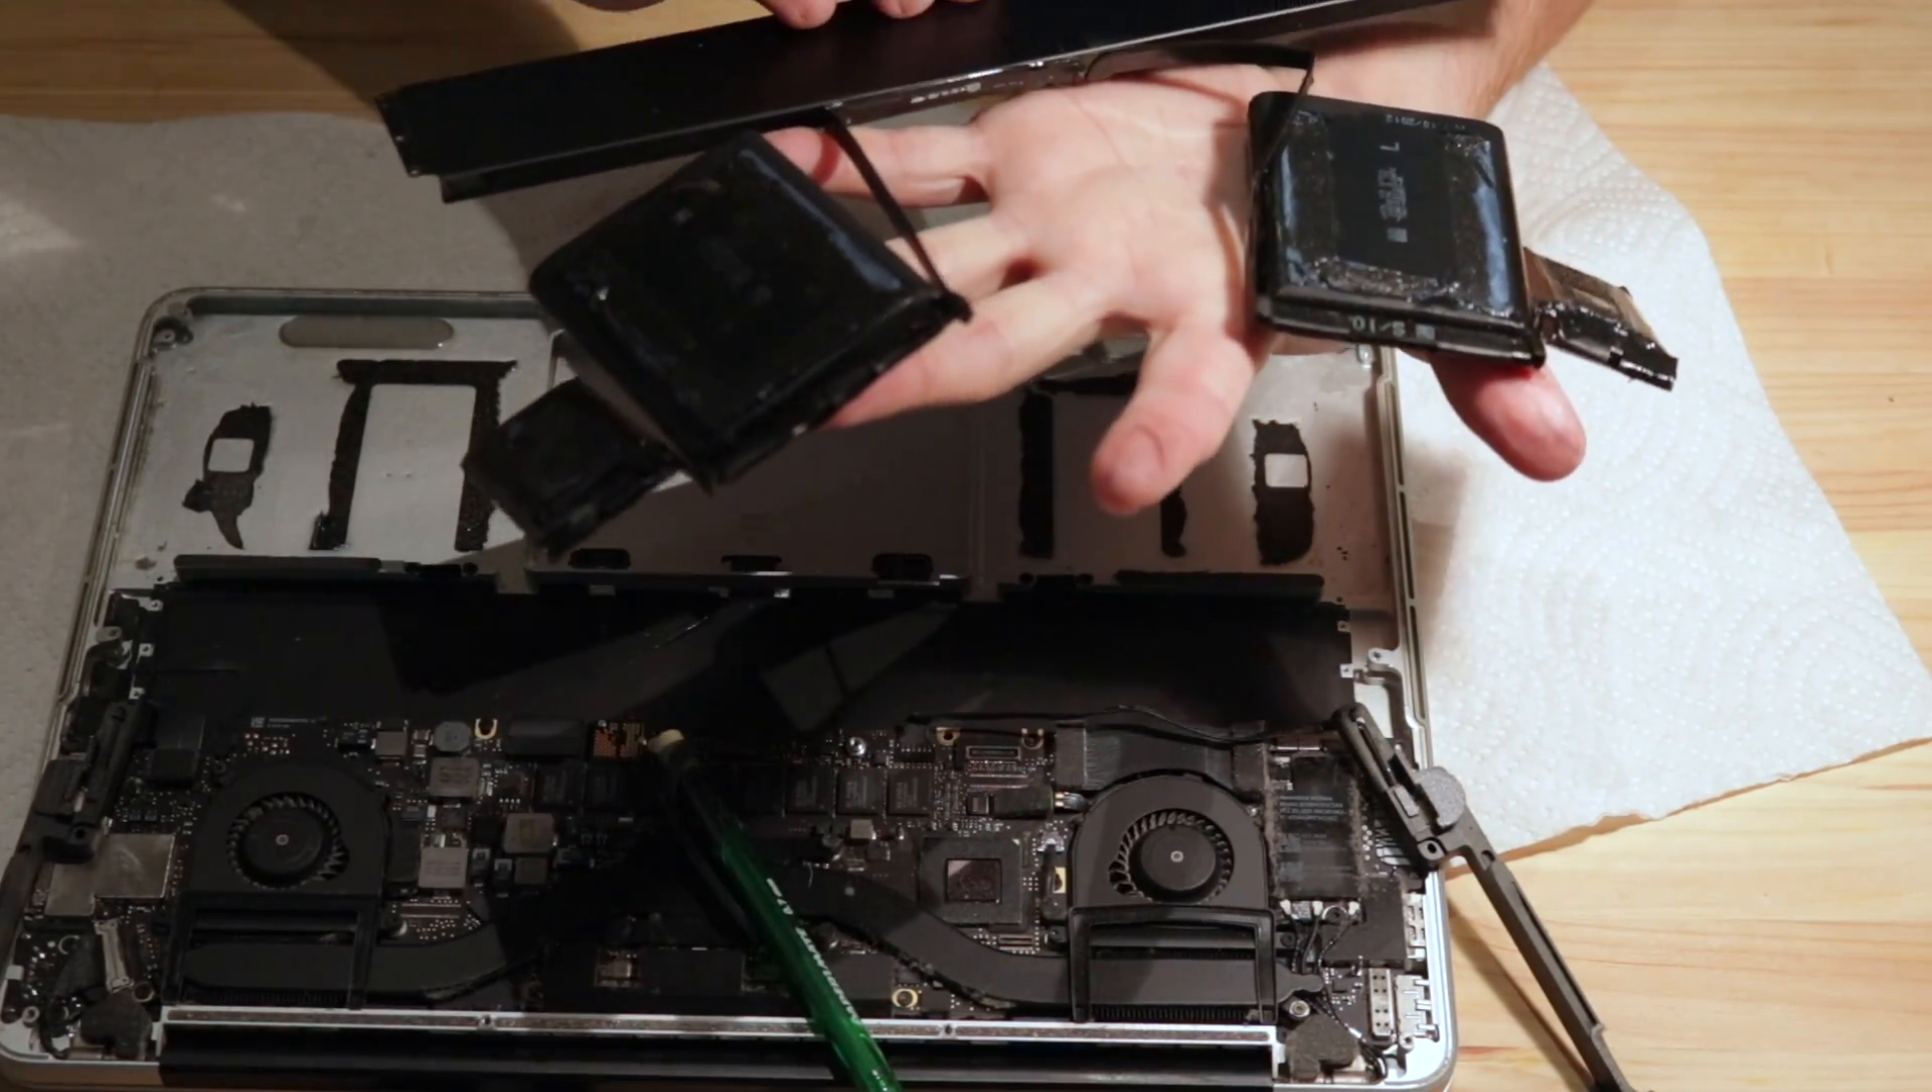But then bam, old battery has been removed.